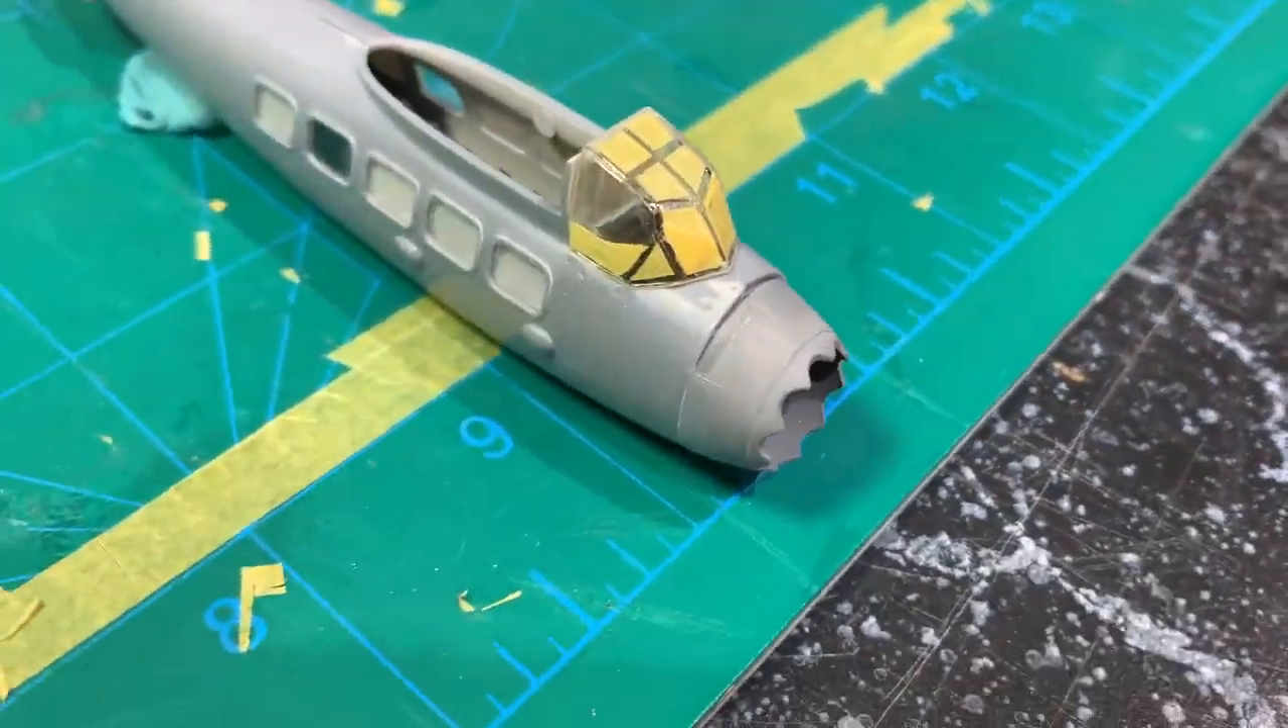I'm test fitting this cockpit piece and it fits really nice.